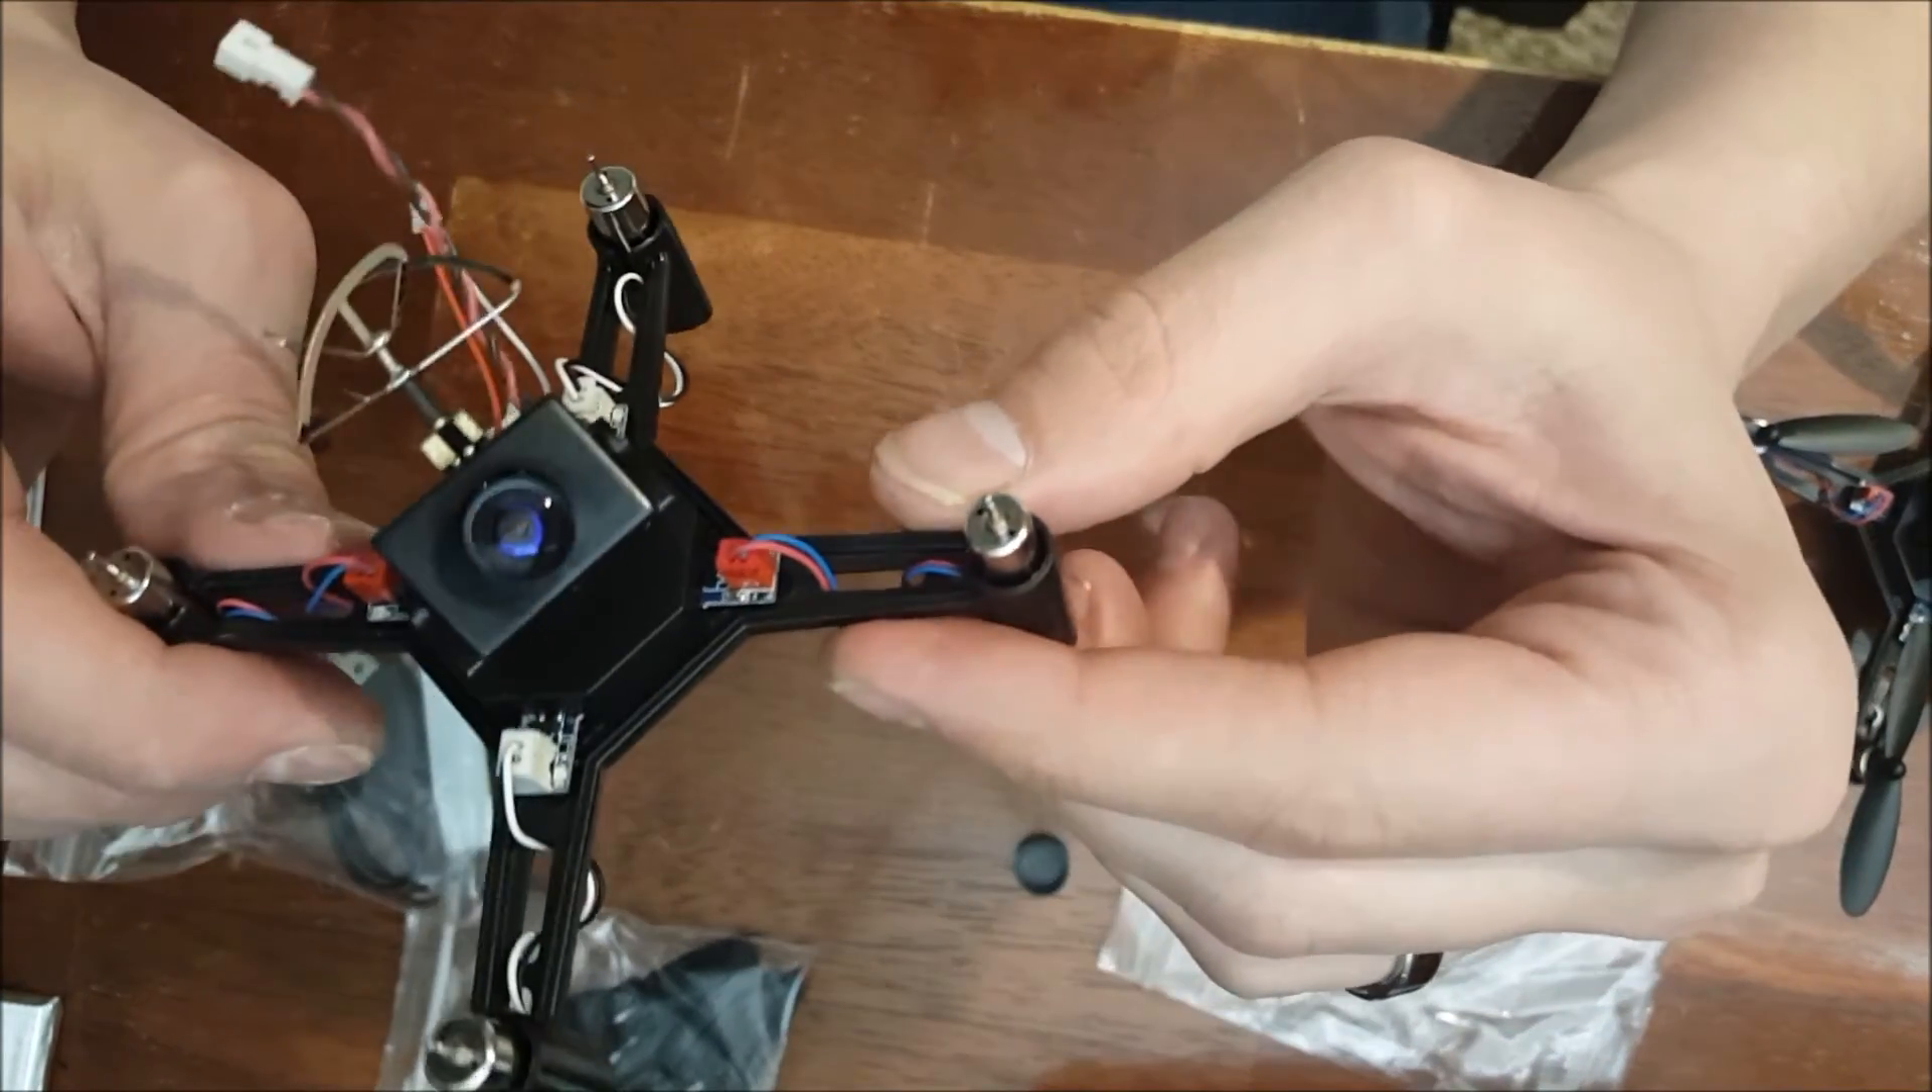So, we've got our camera on now. That's looking pretty good.